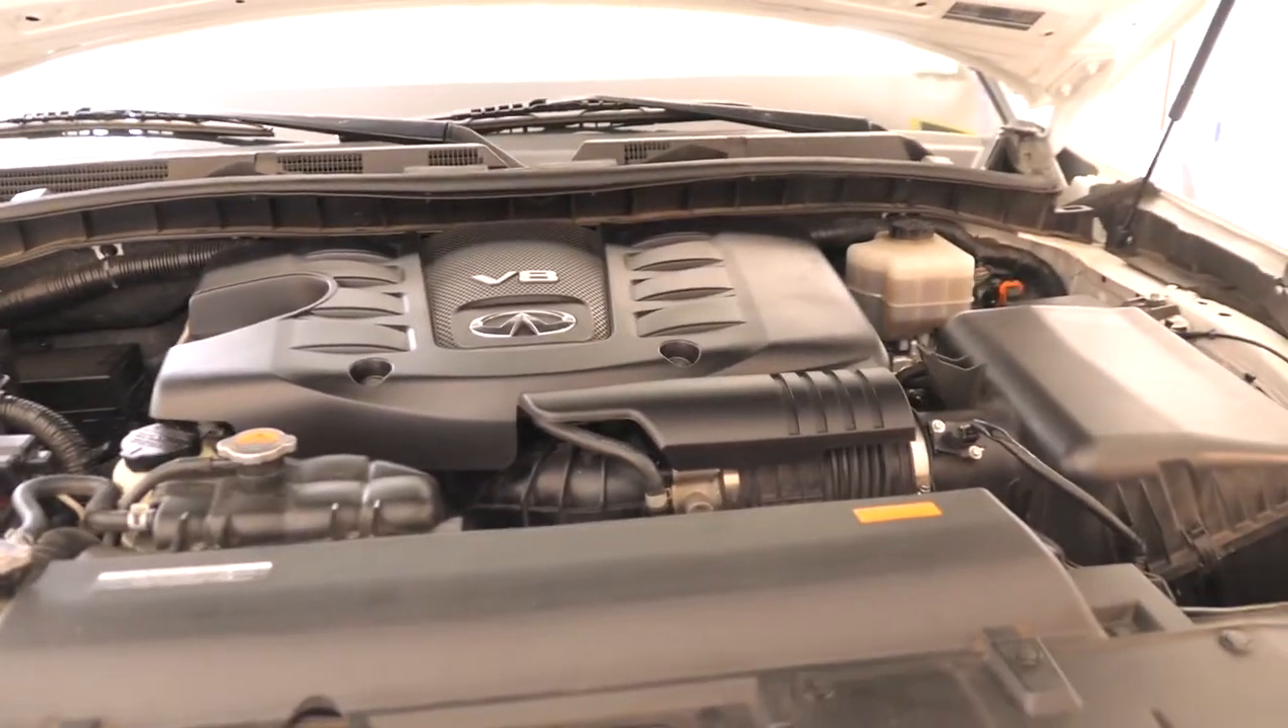So I went ahead and put the plastic cover back on while it was running.